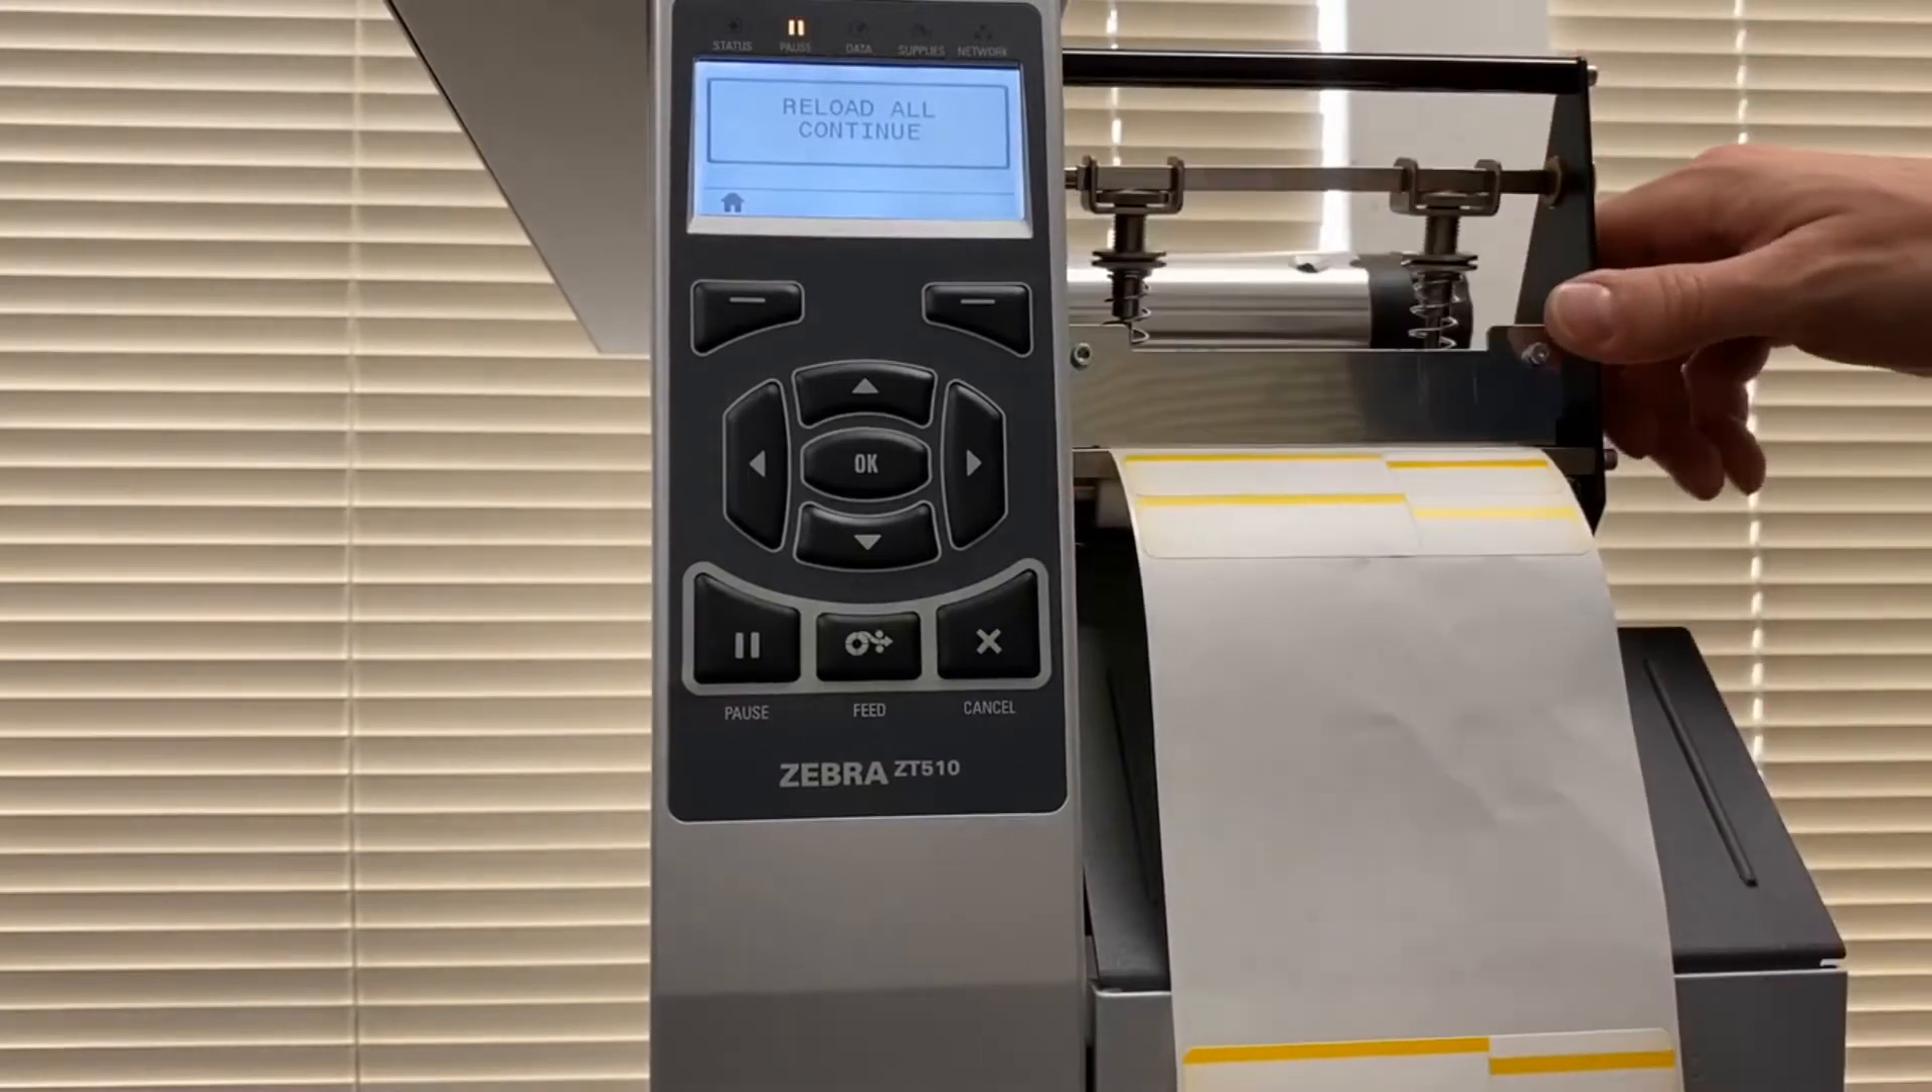So now we have the labels back in place.